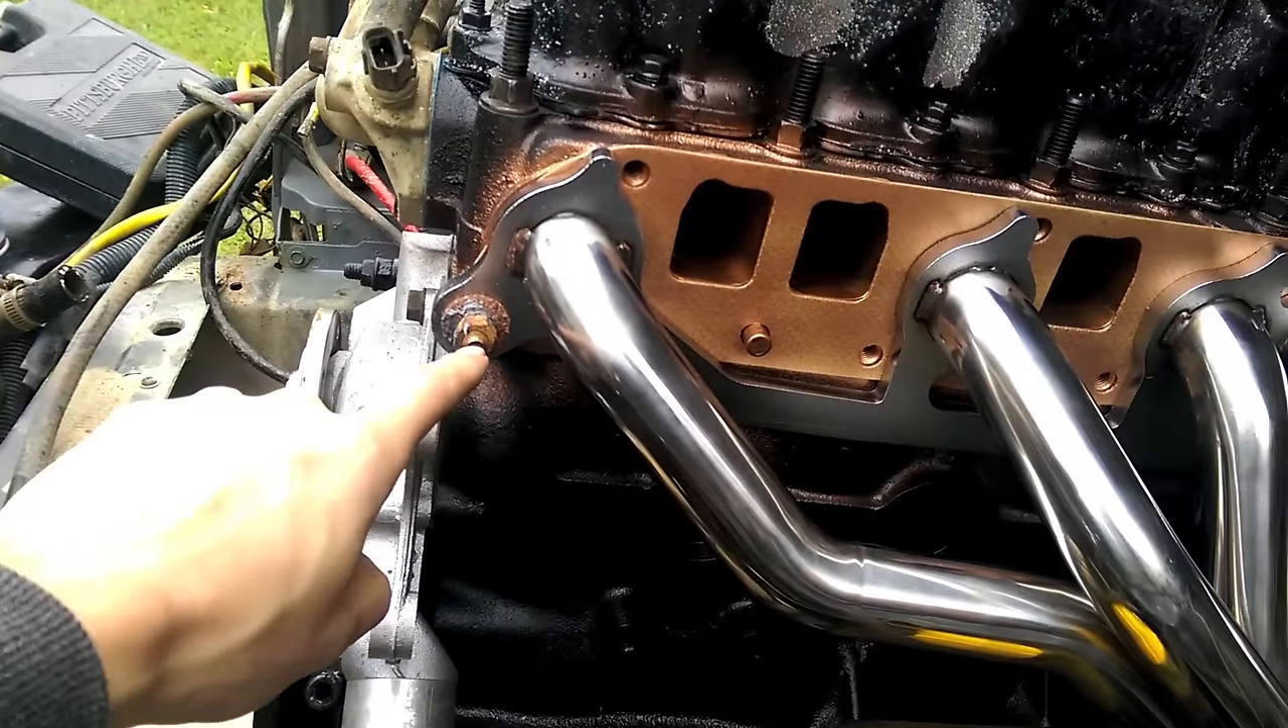All right, exhaust manifold is on. I could reuse my old washer and nut from the old Rennix head. So, this is on.